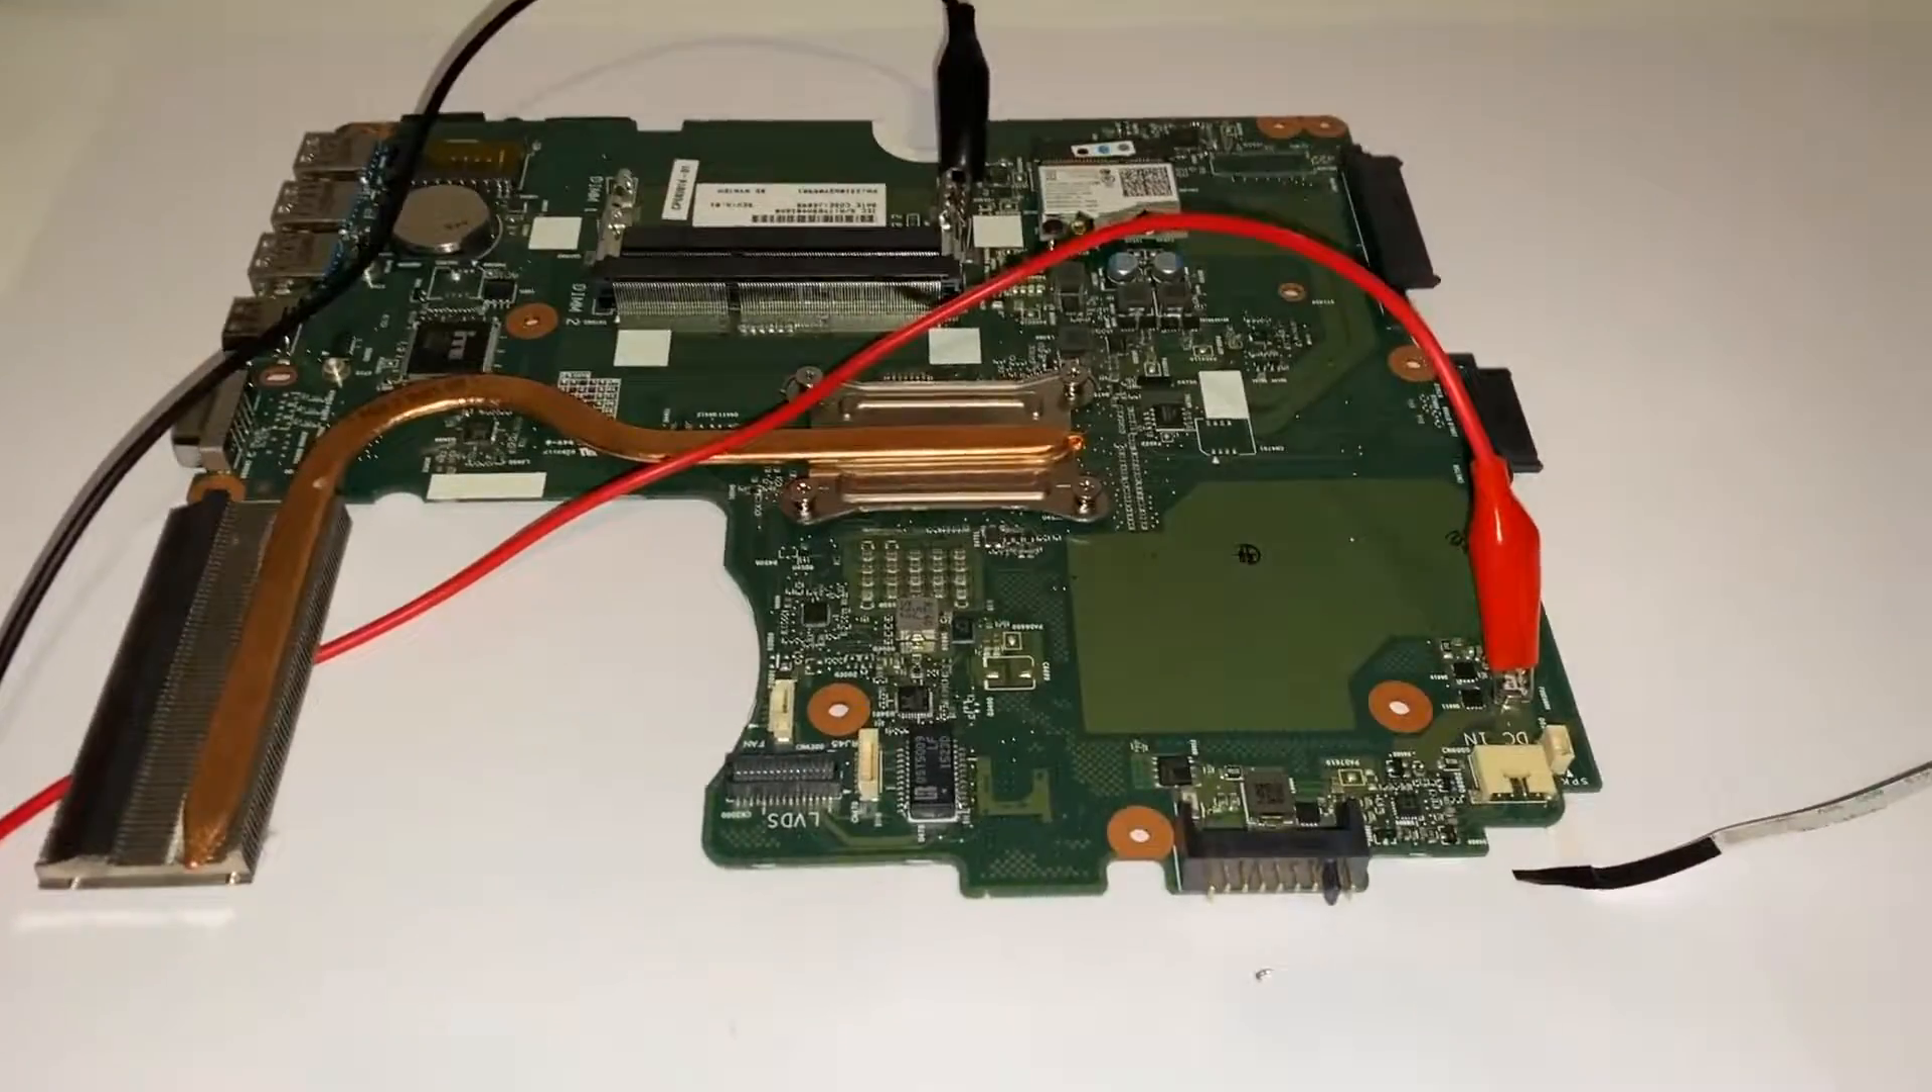I've already gone ahead and hooked up my crocodile clips.